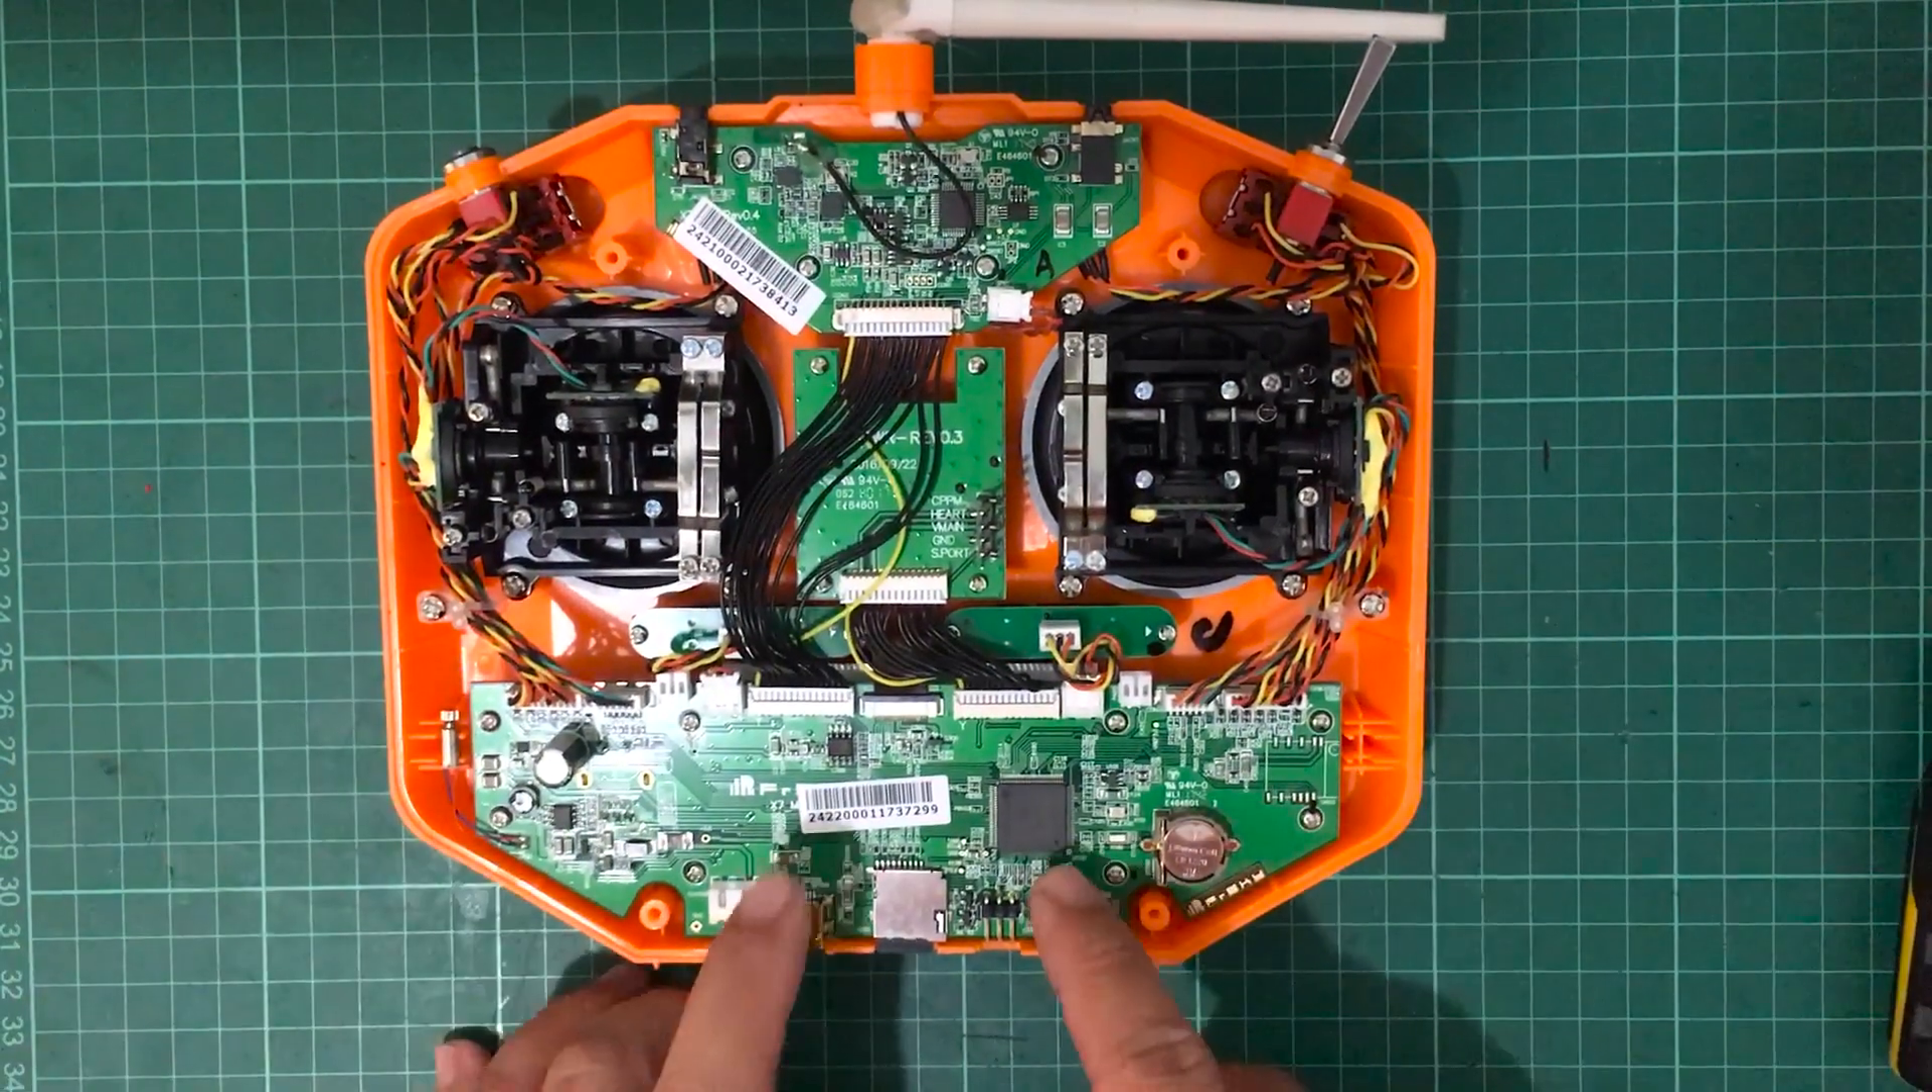So here's my QX7 radio and I've already opened it up at the back and we also need to get access to this other side of this main board.